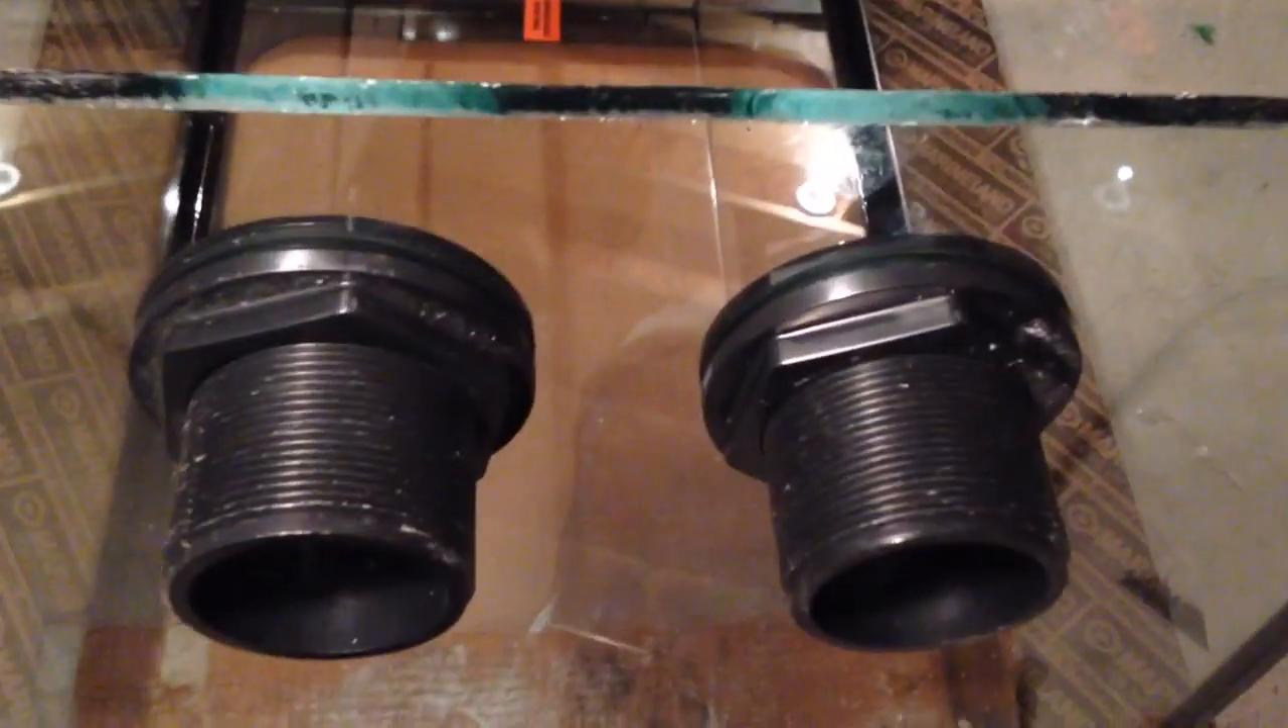So we got the bulkheads installed right here.